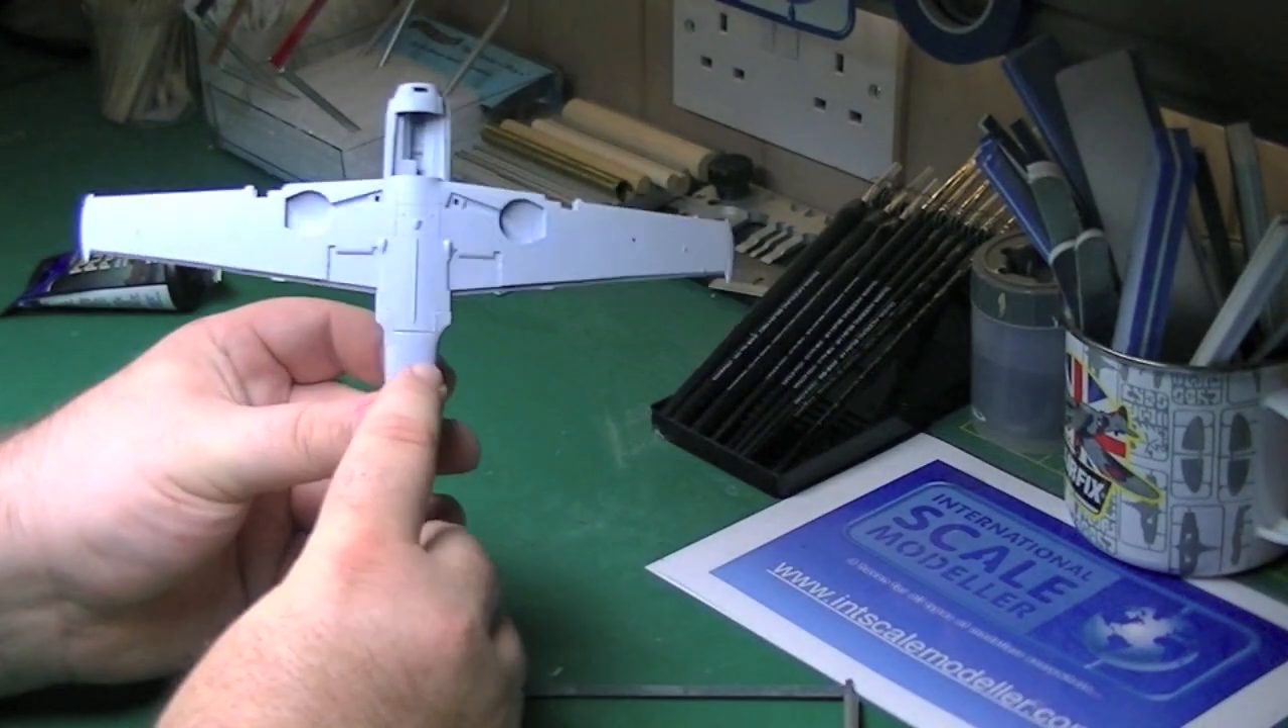There's the wings attached.